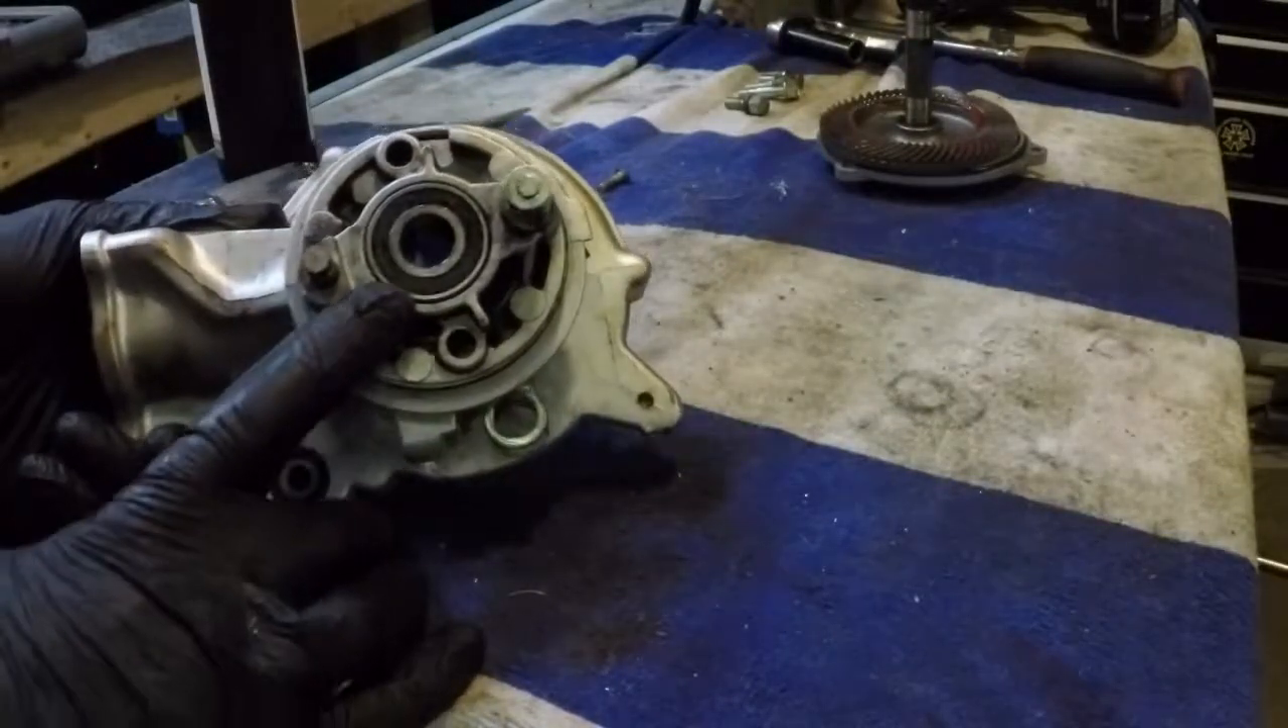All right so you can see we've got one bearing right here that needs to be removed.